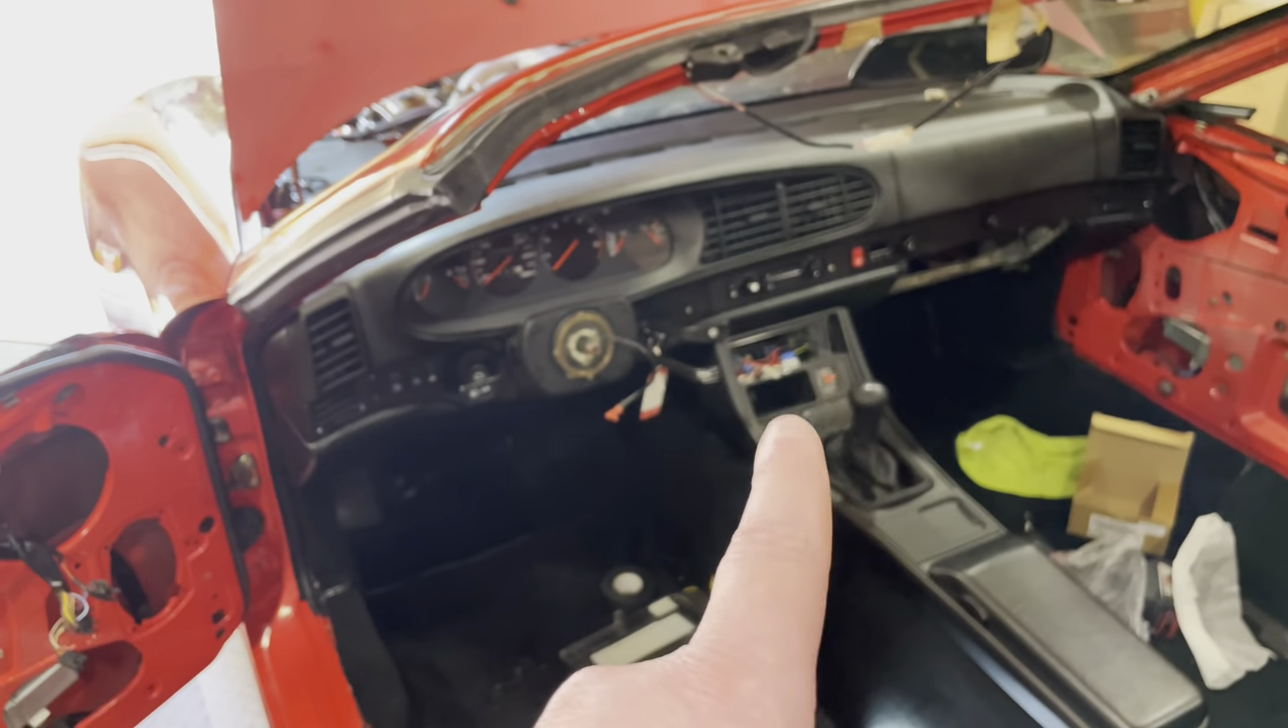I have a new radio, but that's not getting installed in this episode because that requires speakers, and I'm not yet done with the doors.